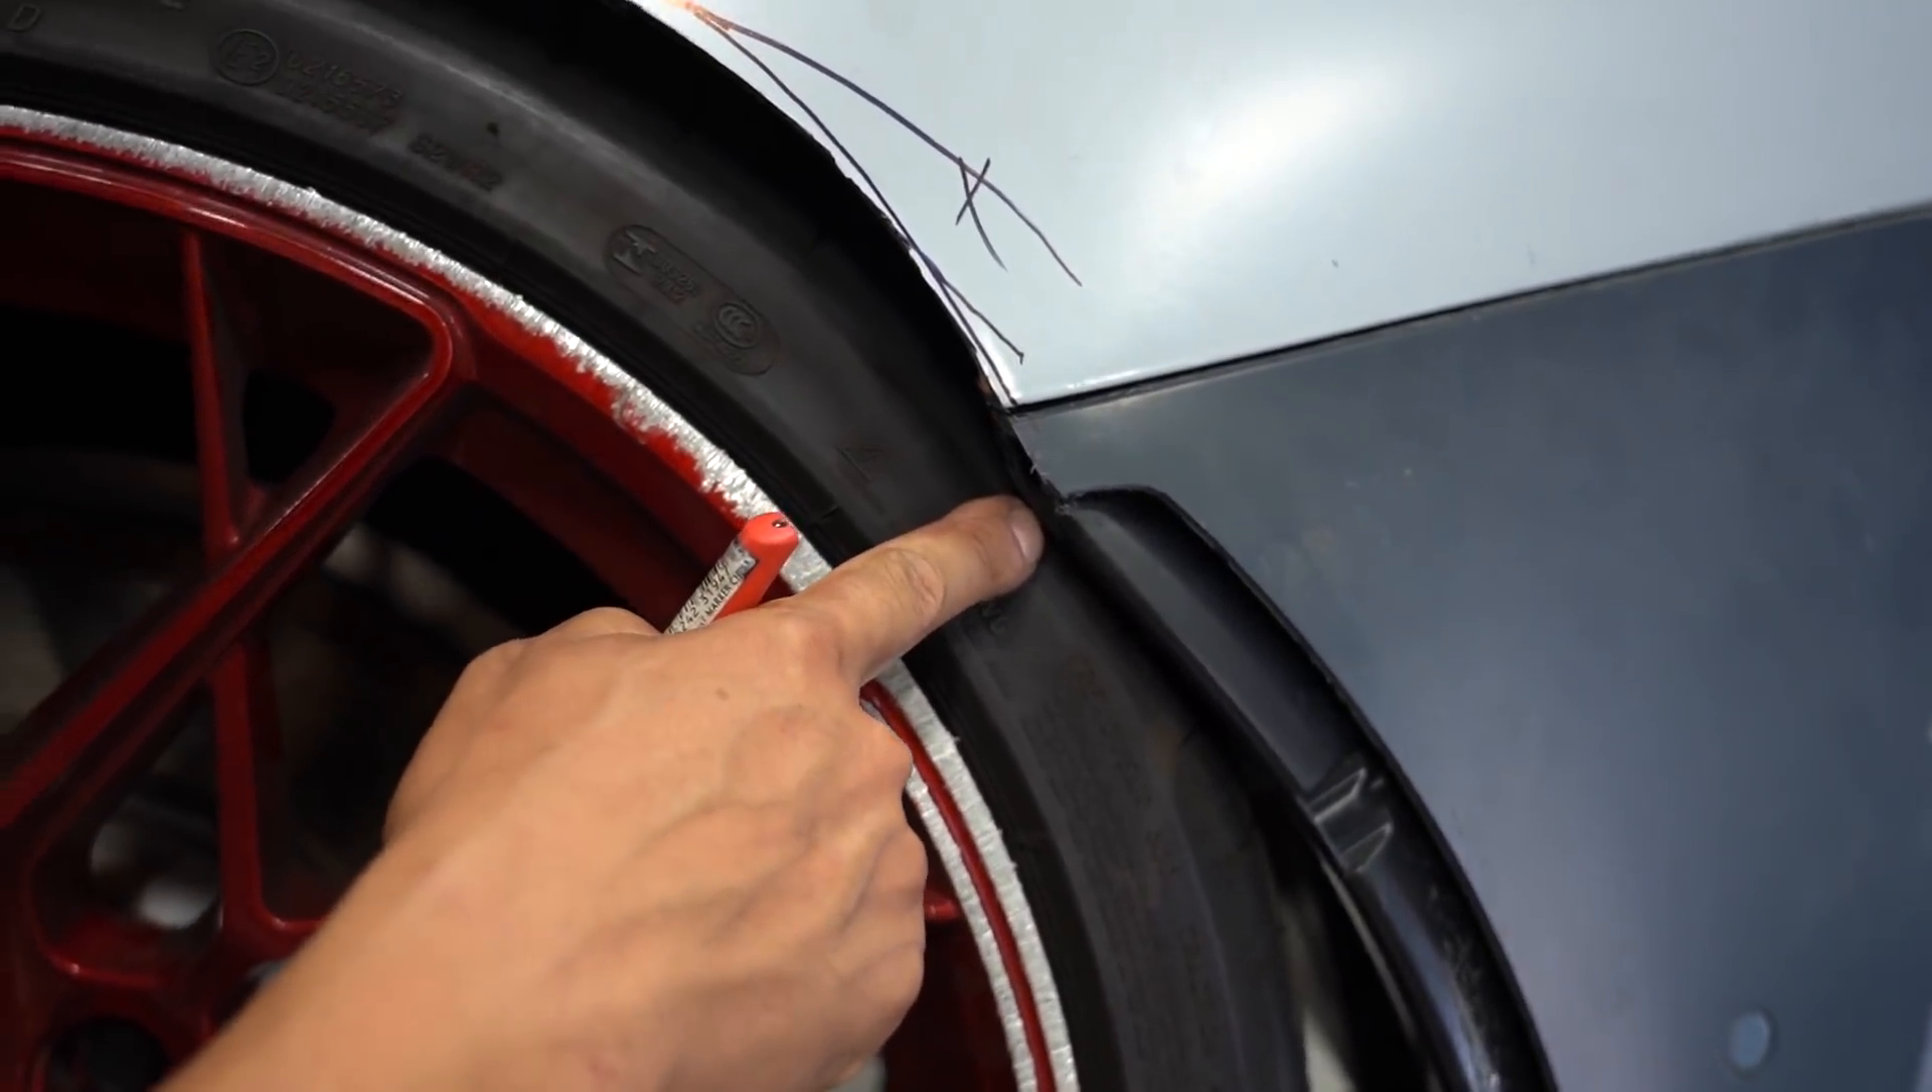All right, so as you can see right here in the rear quarter panel, the rear bumper is already hitting the tire.